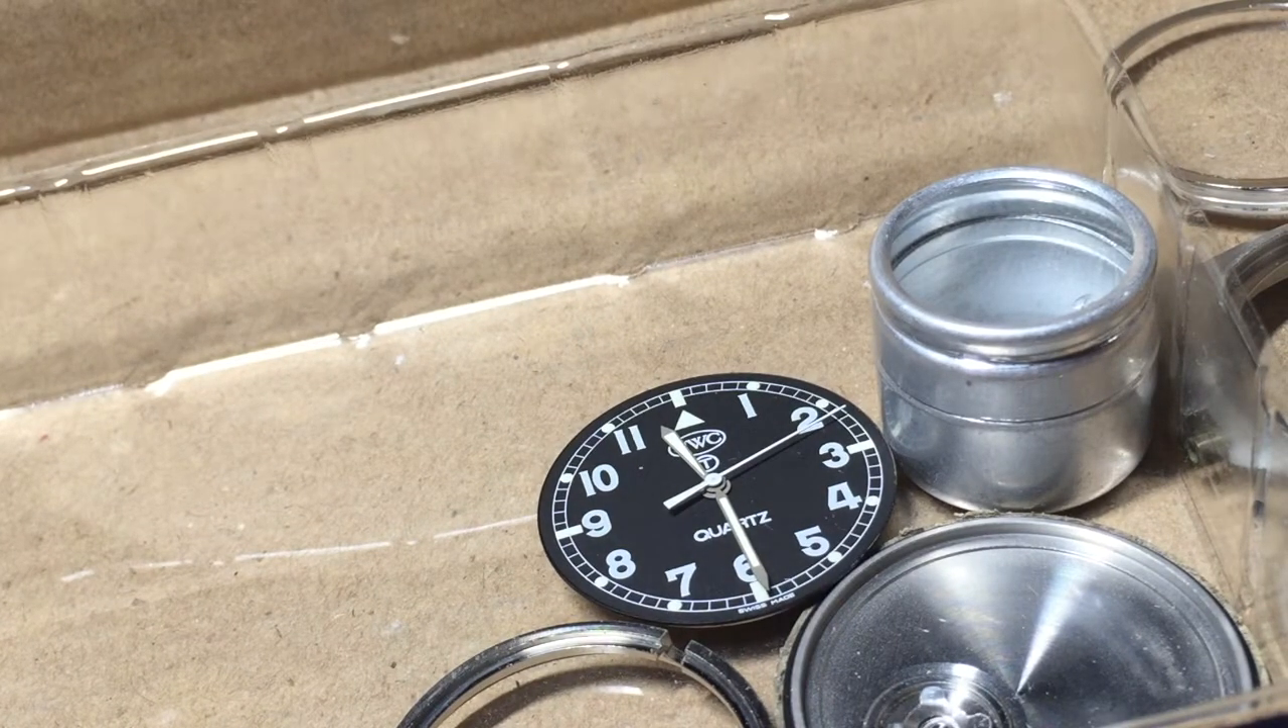So as you can see I've already dismantled the watch.